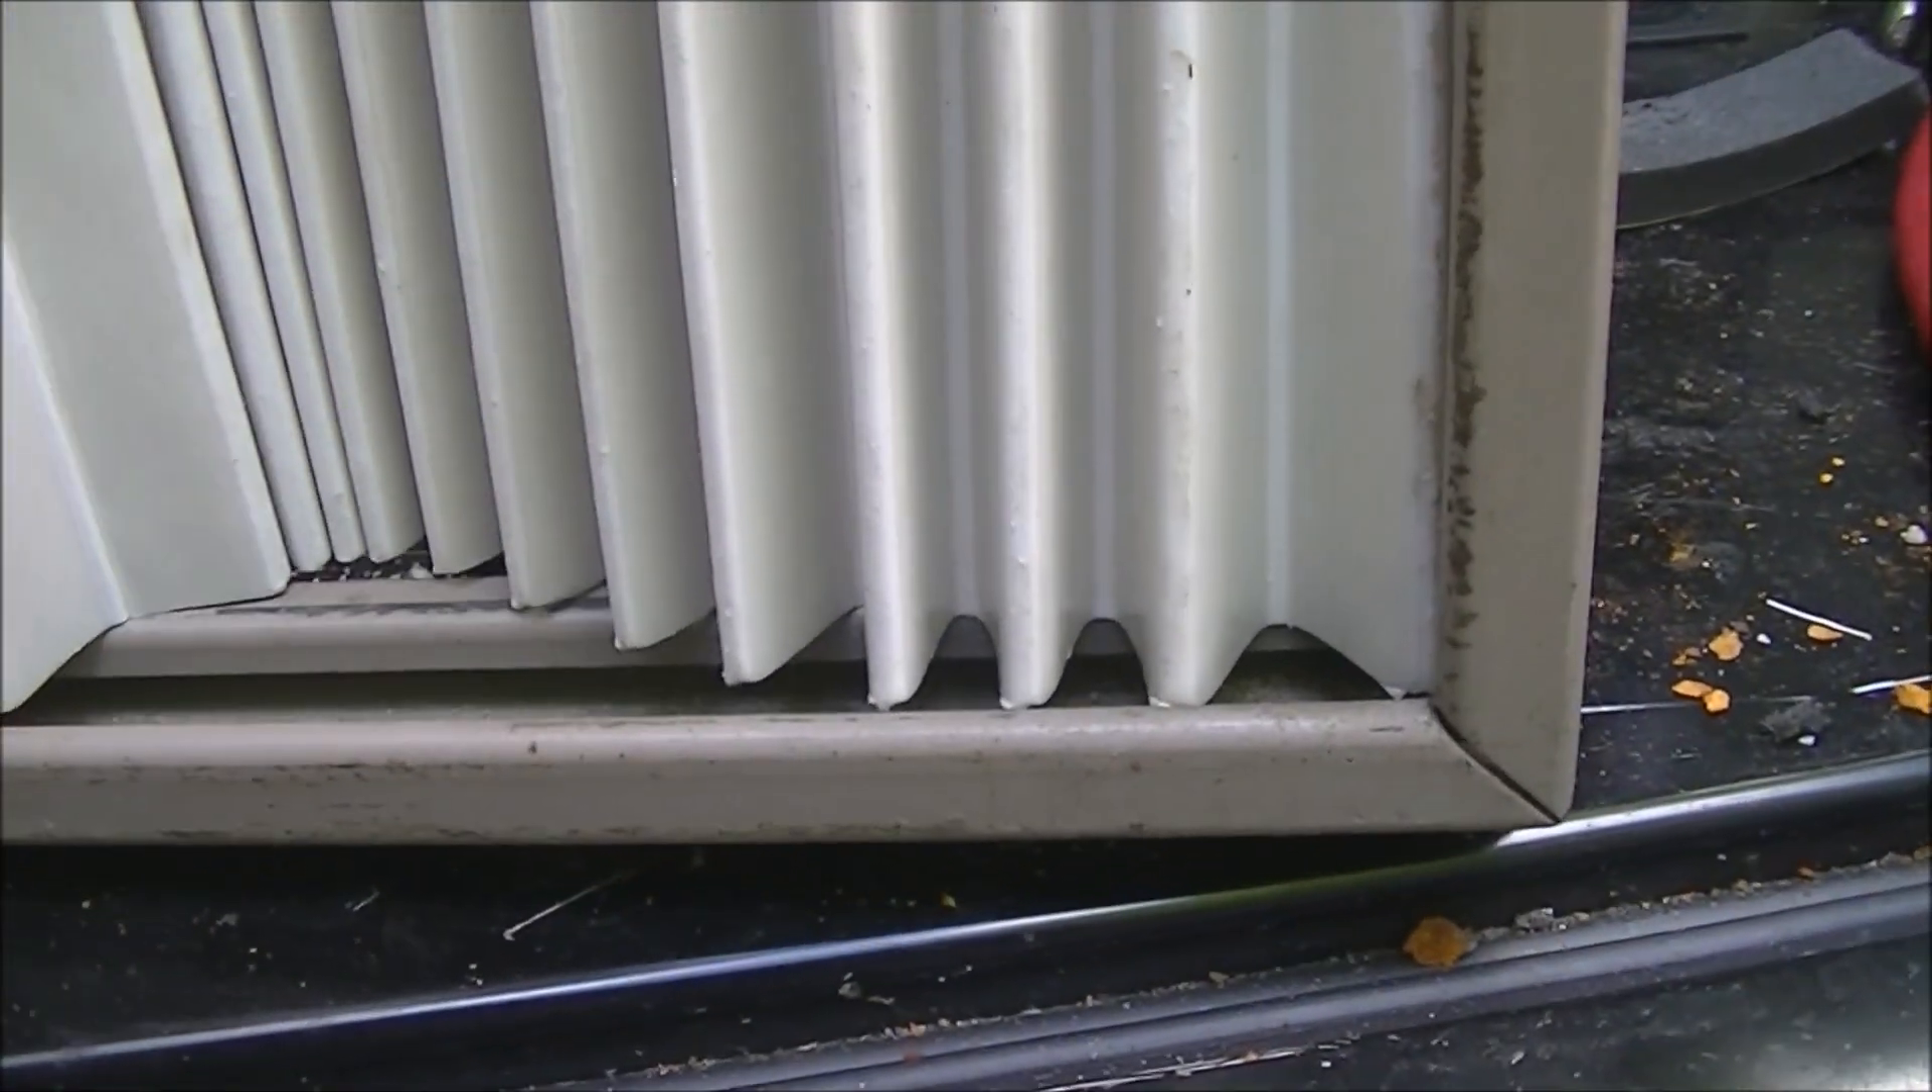I ended up putting these peel and stick panels on they don't quite they didn't quite fit in the uh the channels here.